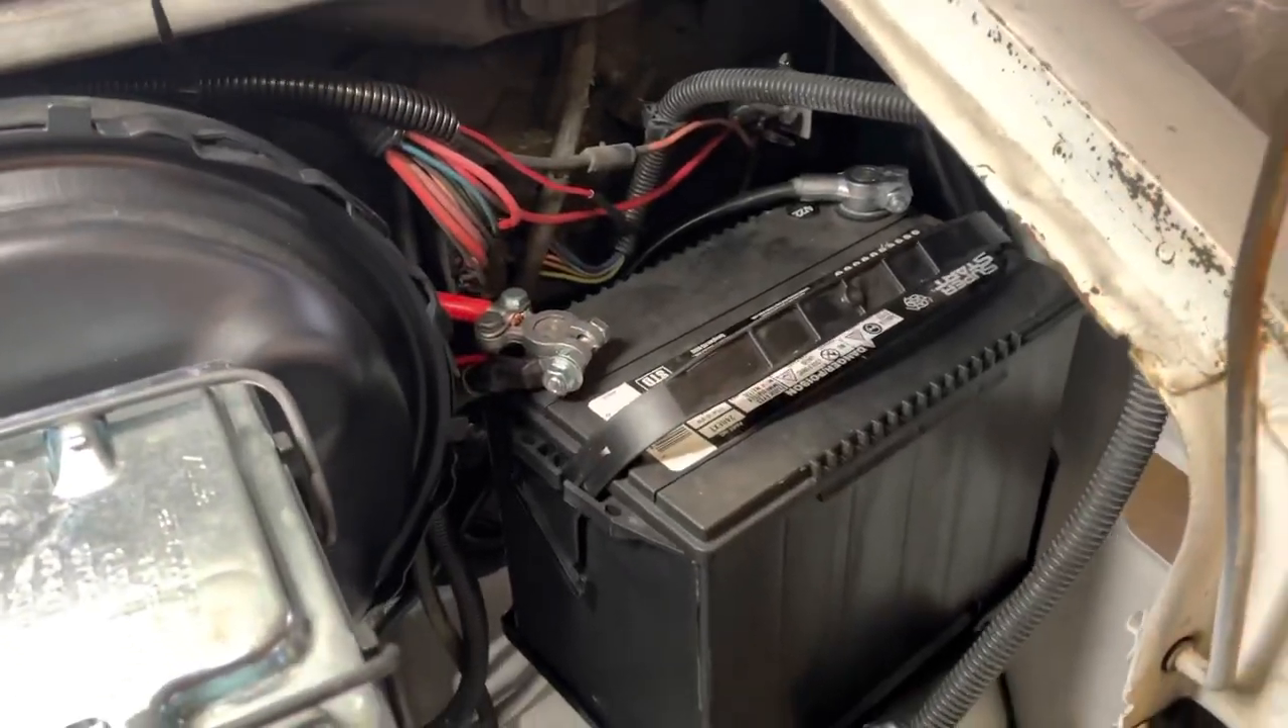I got the, uh, battery hooked up.